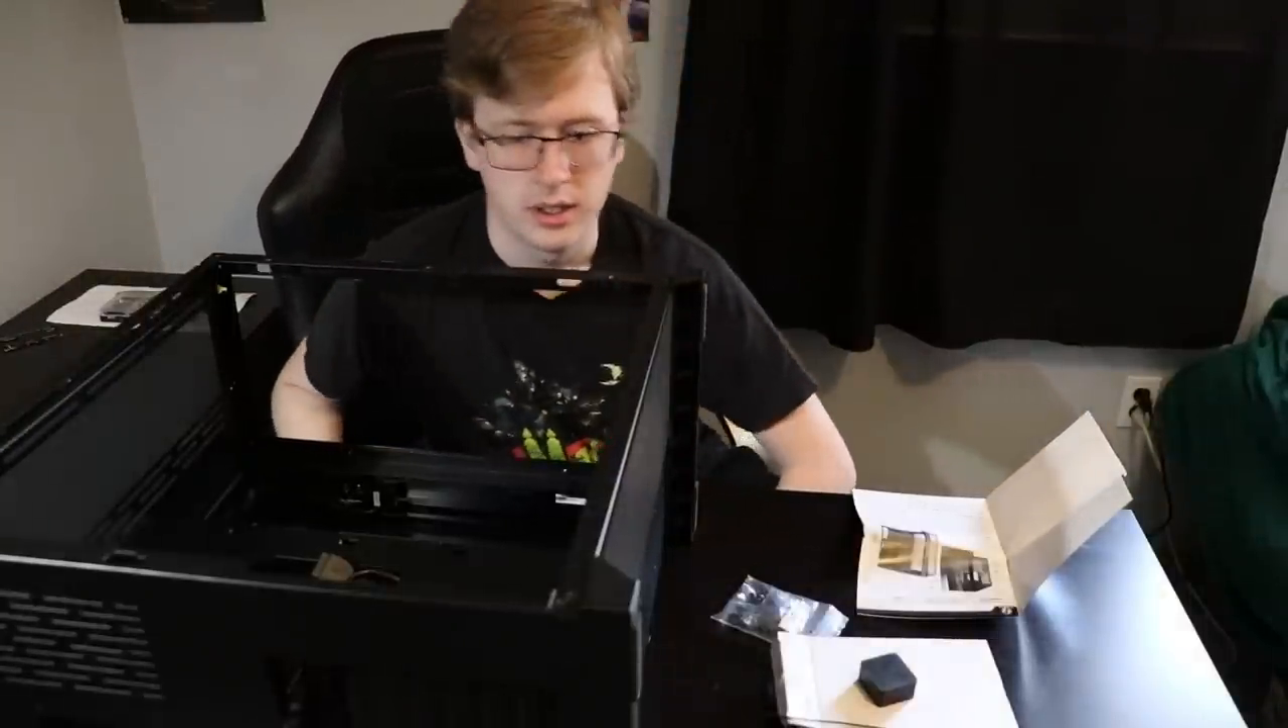So as you can see I've gotten the panels off of the case.